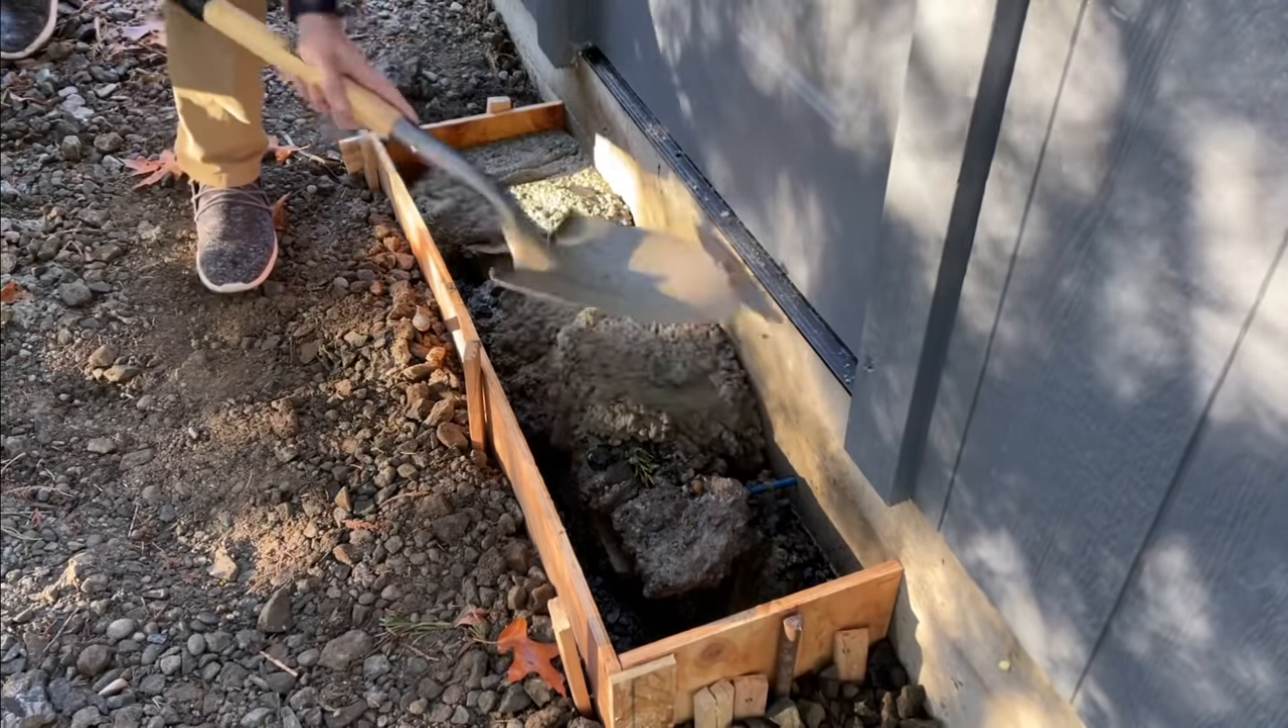I still actually haven't taken the form apart.